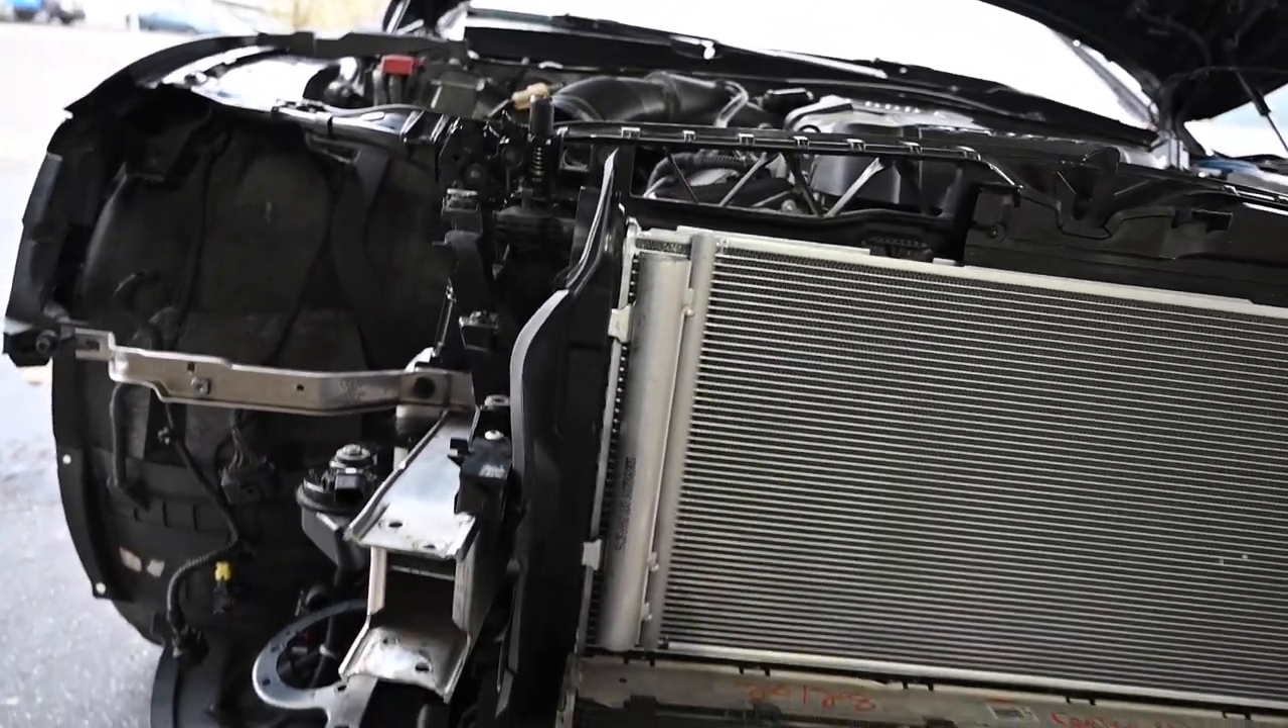All right, guys, so I have the radiator mounted up.